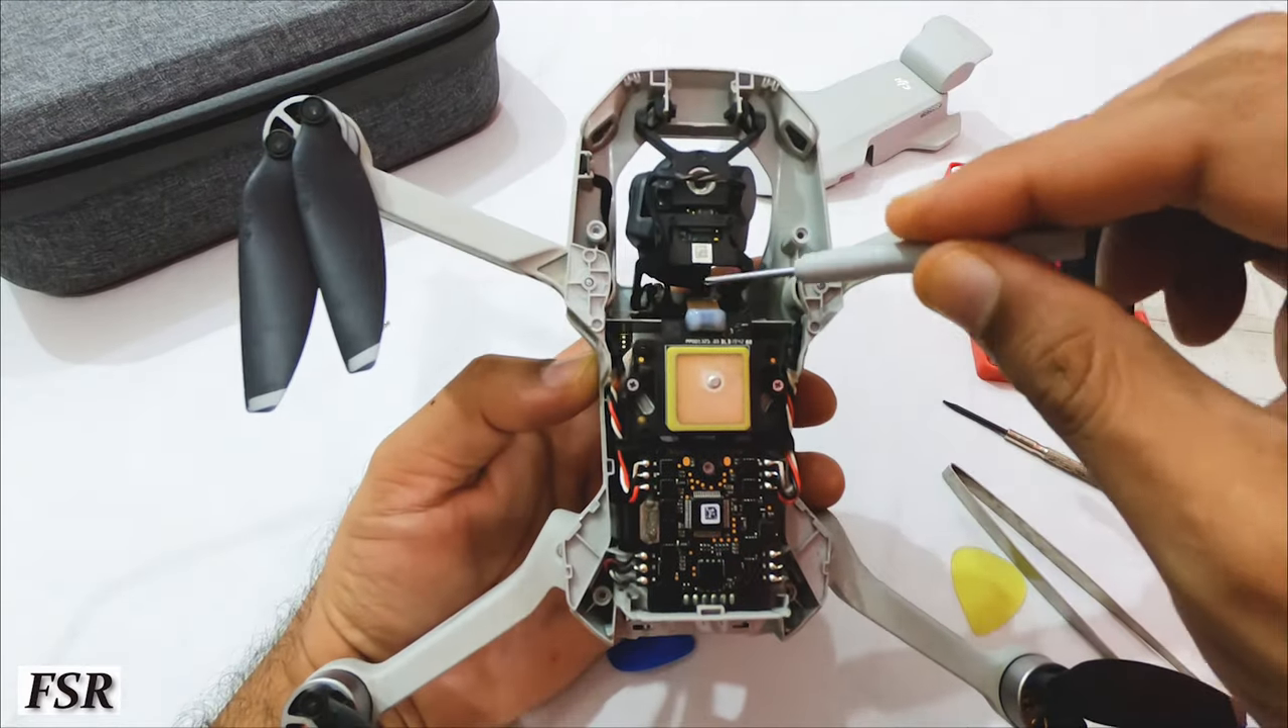This is how half of the Mini looks after top cover is removed.